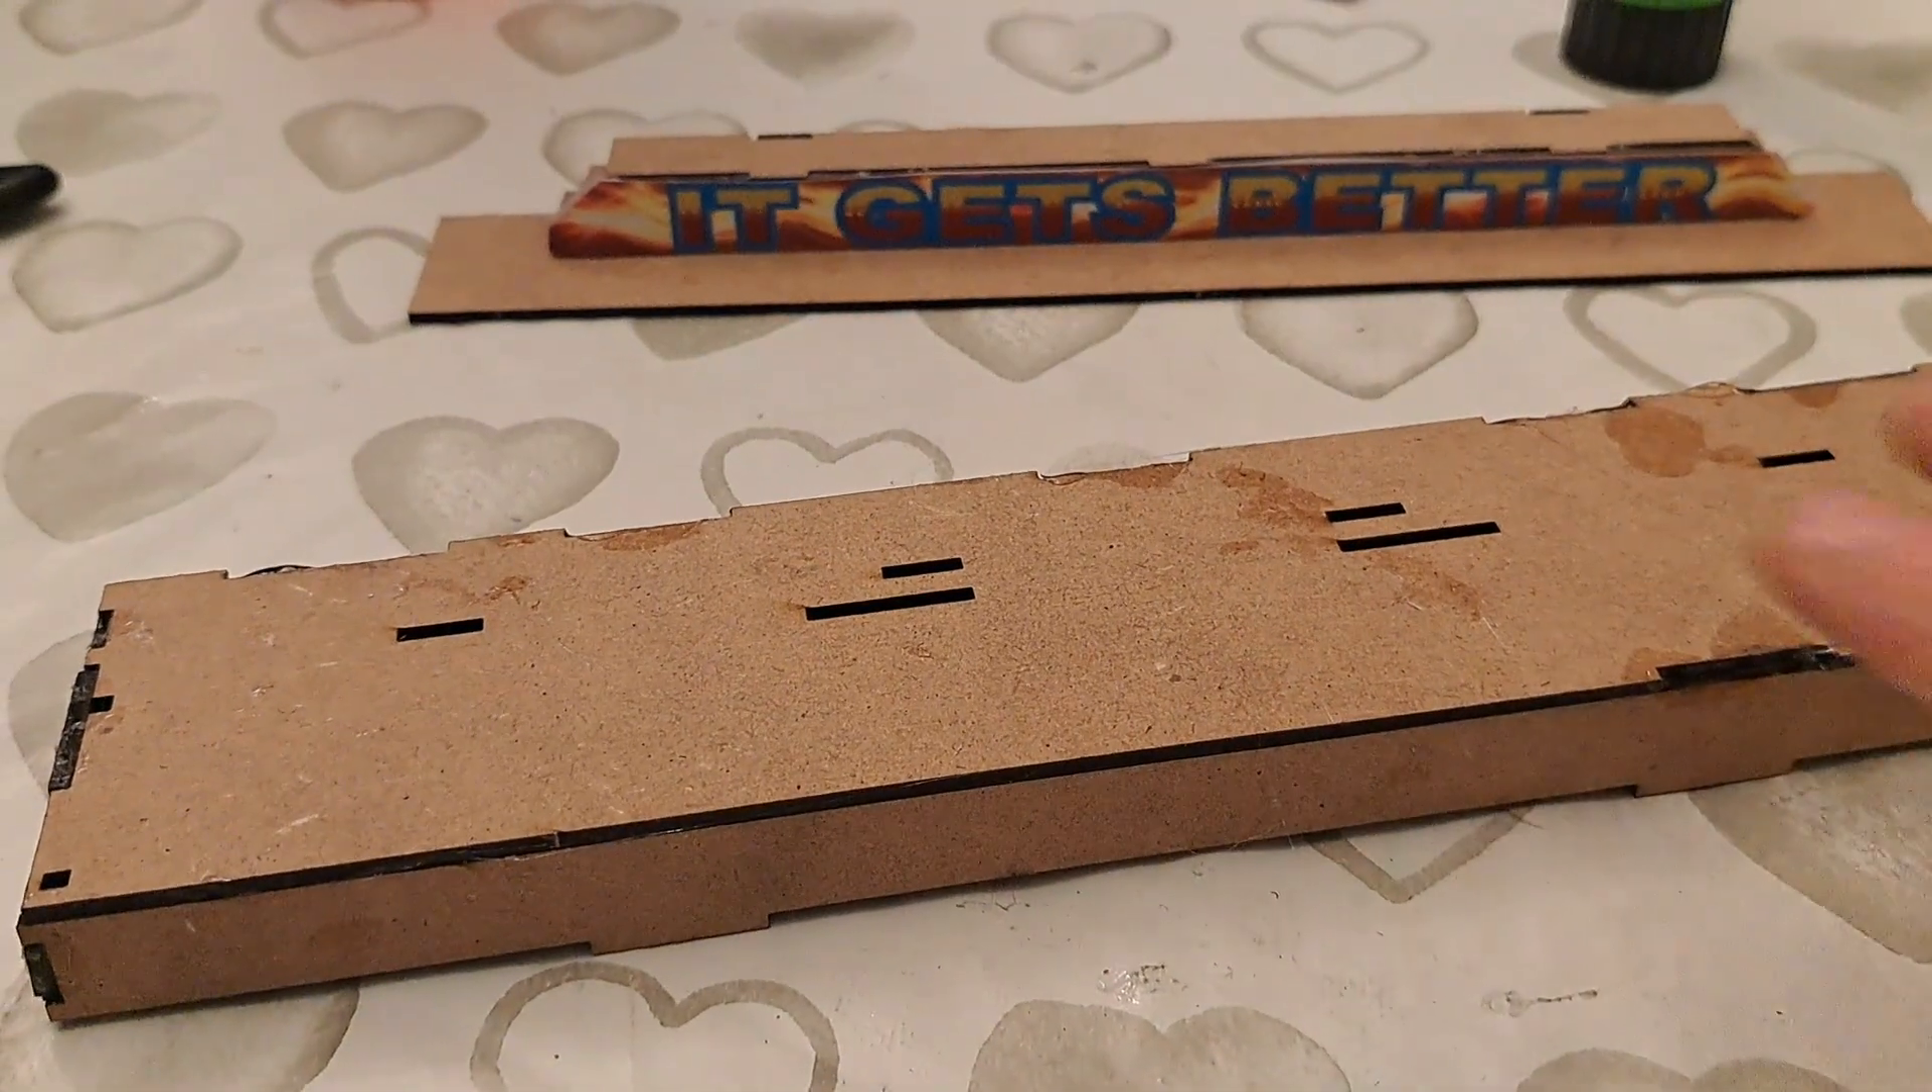So you can see the current update now, I've got a main base done where the bench will um, be on.